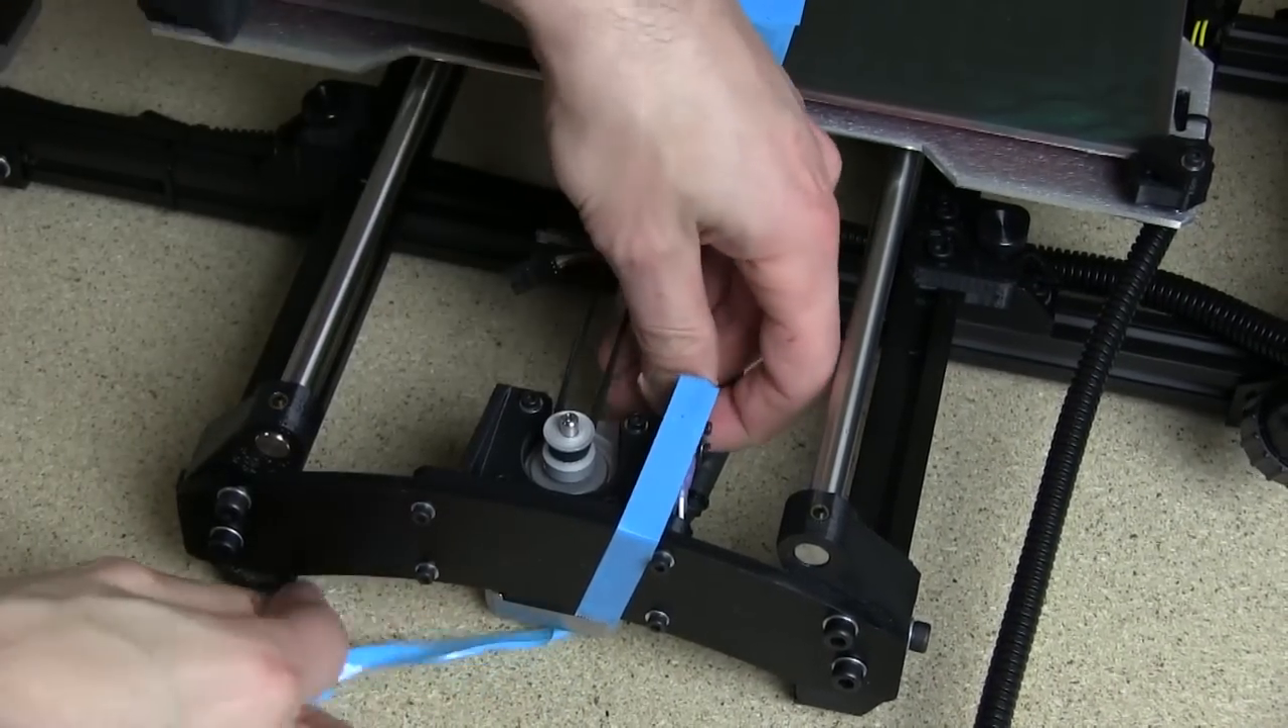So looking at the back of the printer, we need to take off this blue tape, which is for holding all the parts on in transit.